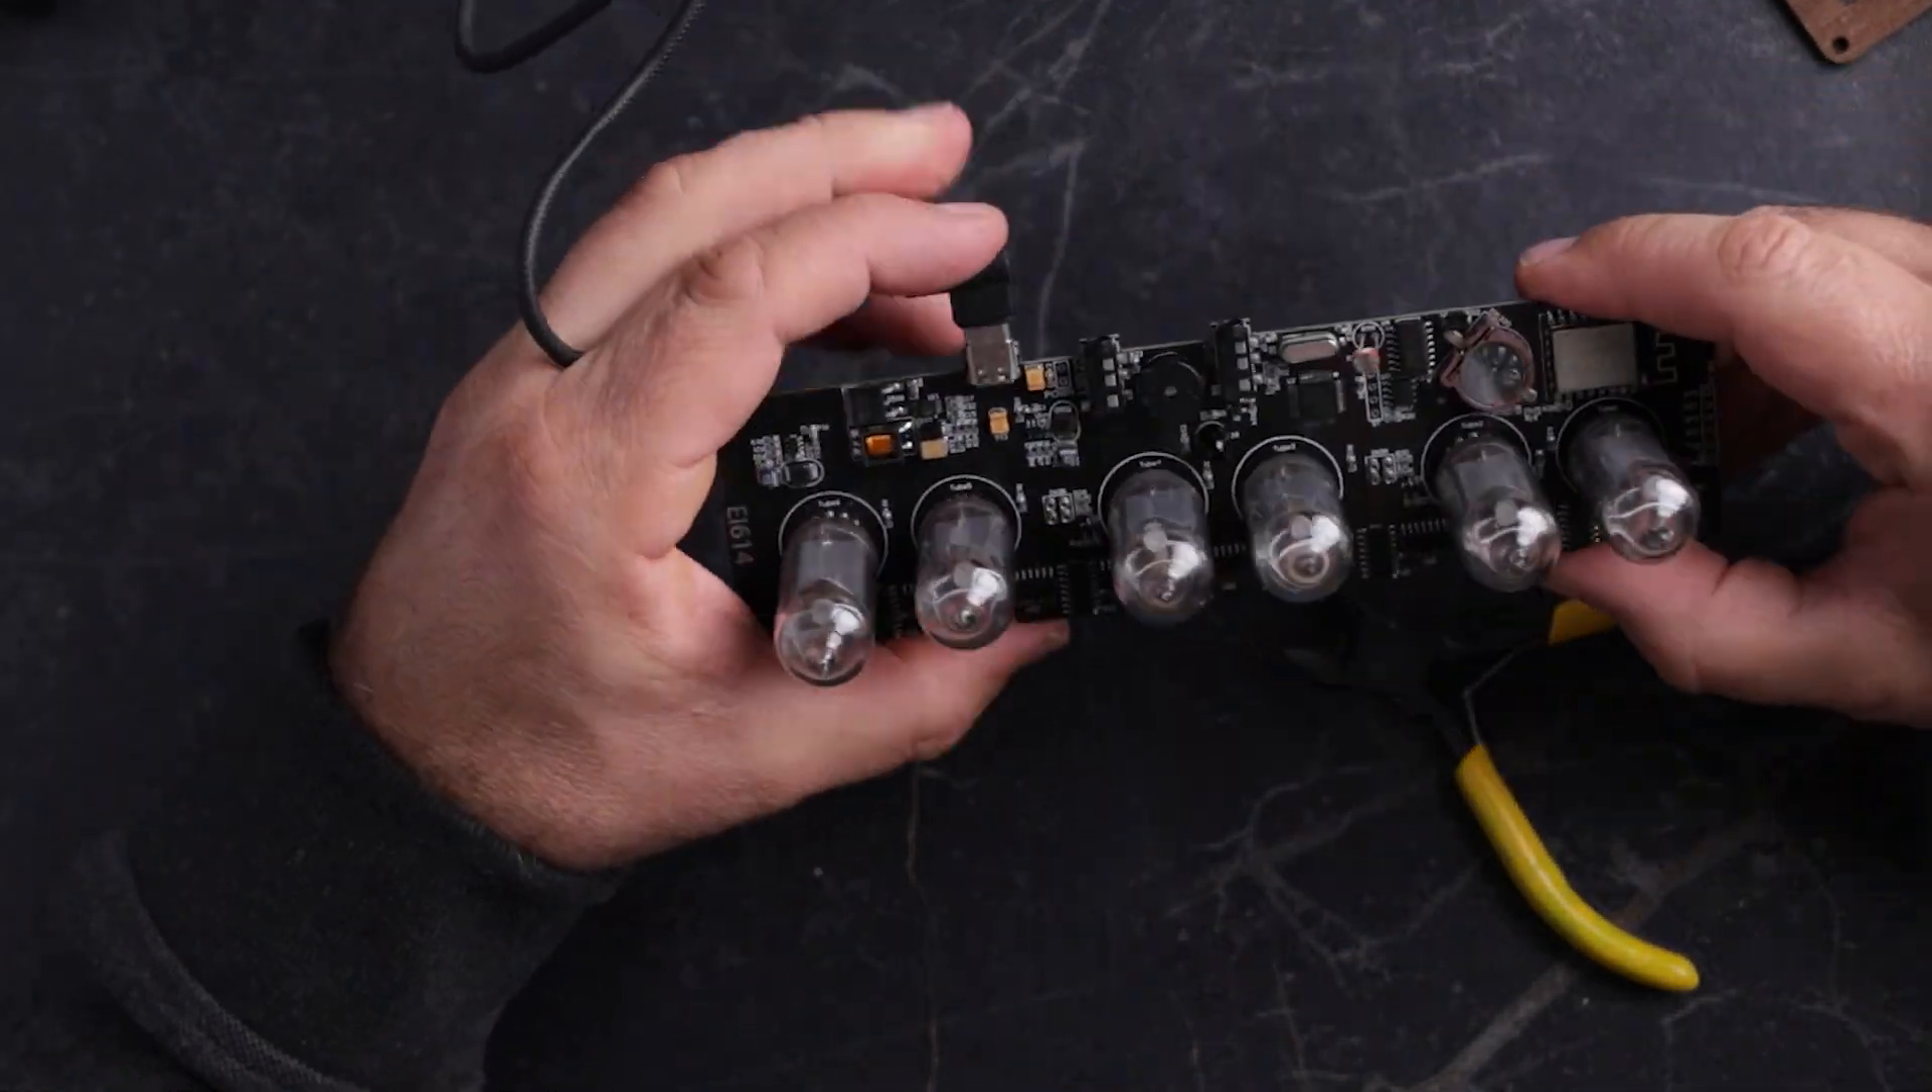So all six tubes are installed.